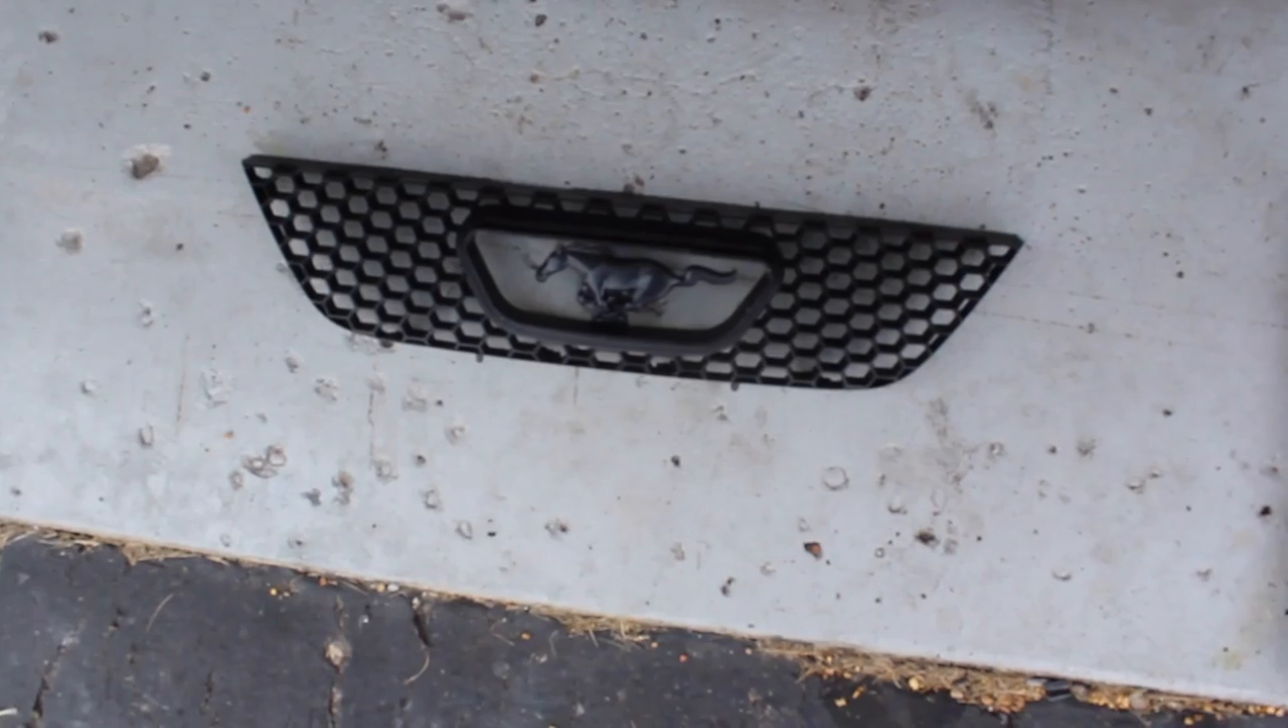All right so i got the grill out.